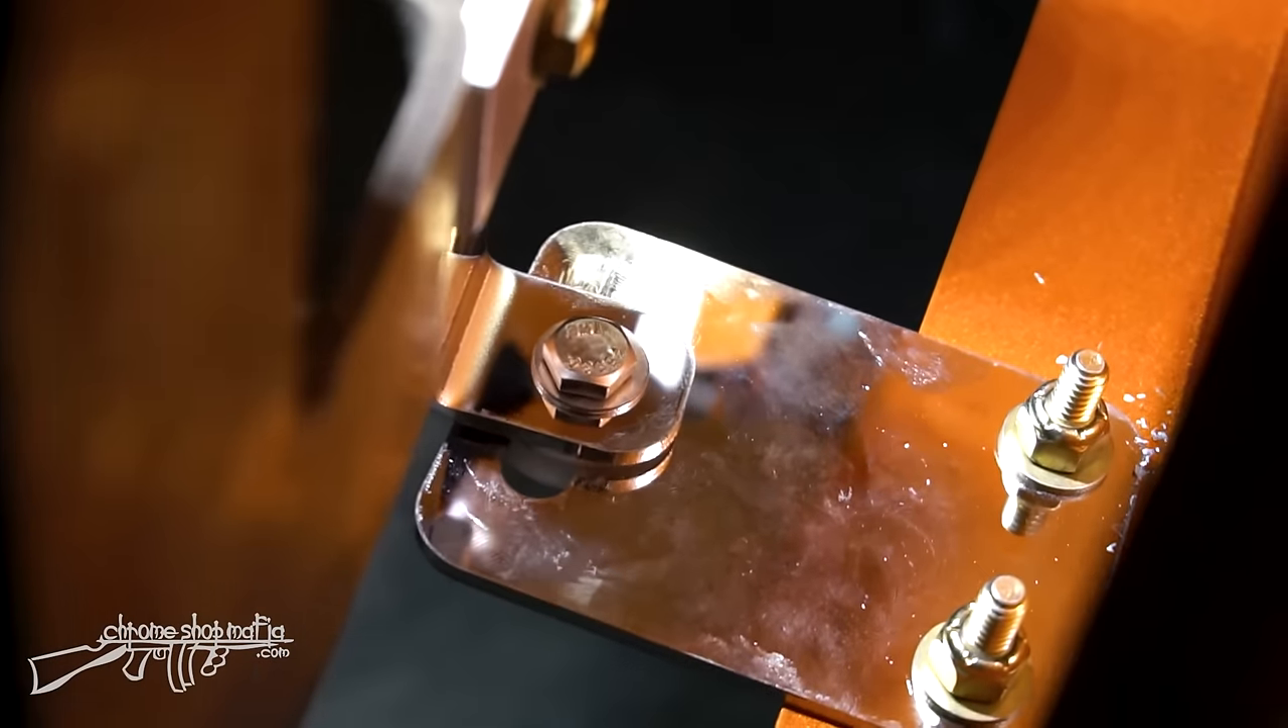Here we've got our lower cowl bracket attached.